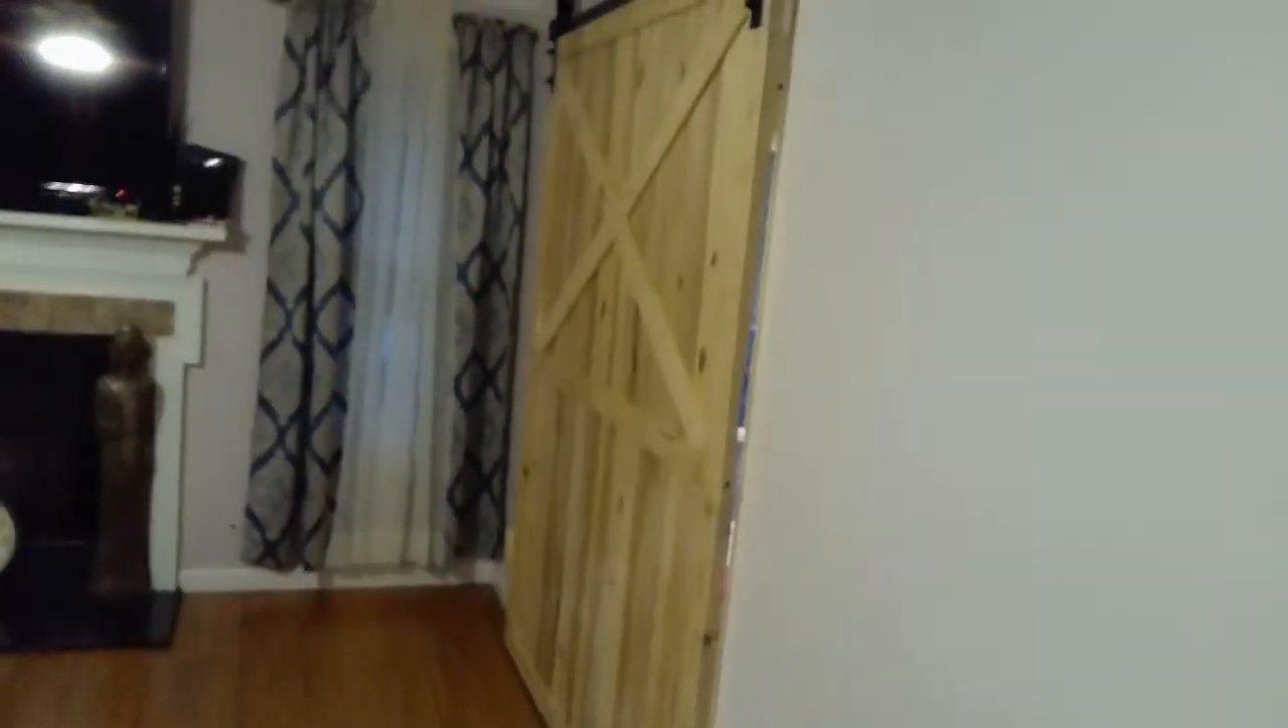Ya quedó instalada la puerta. No falta sino darle los últimos toques.